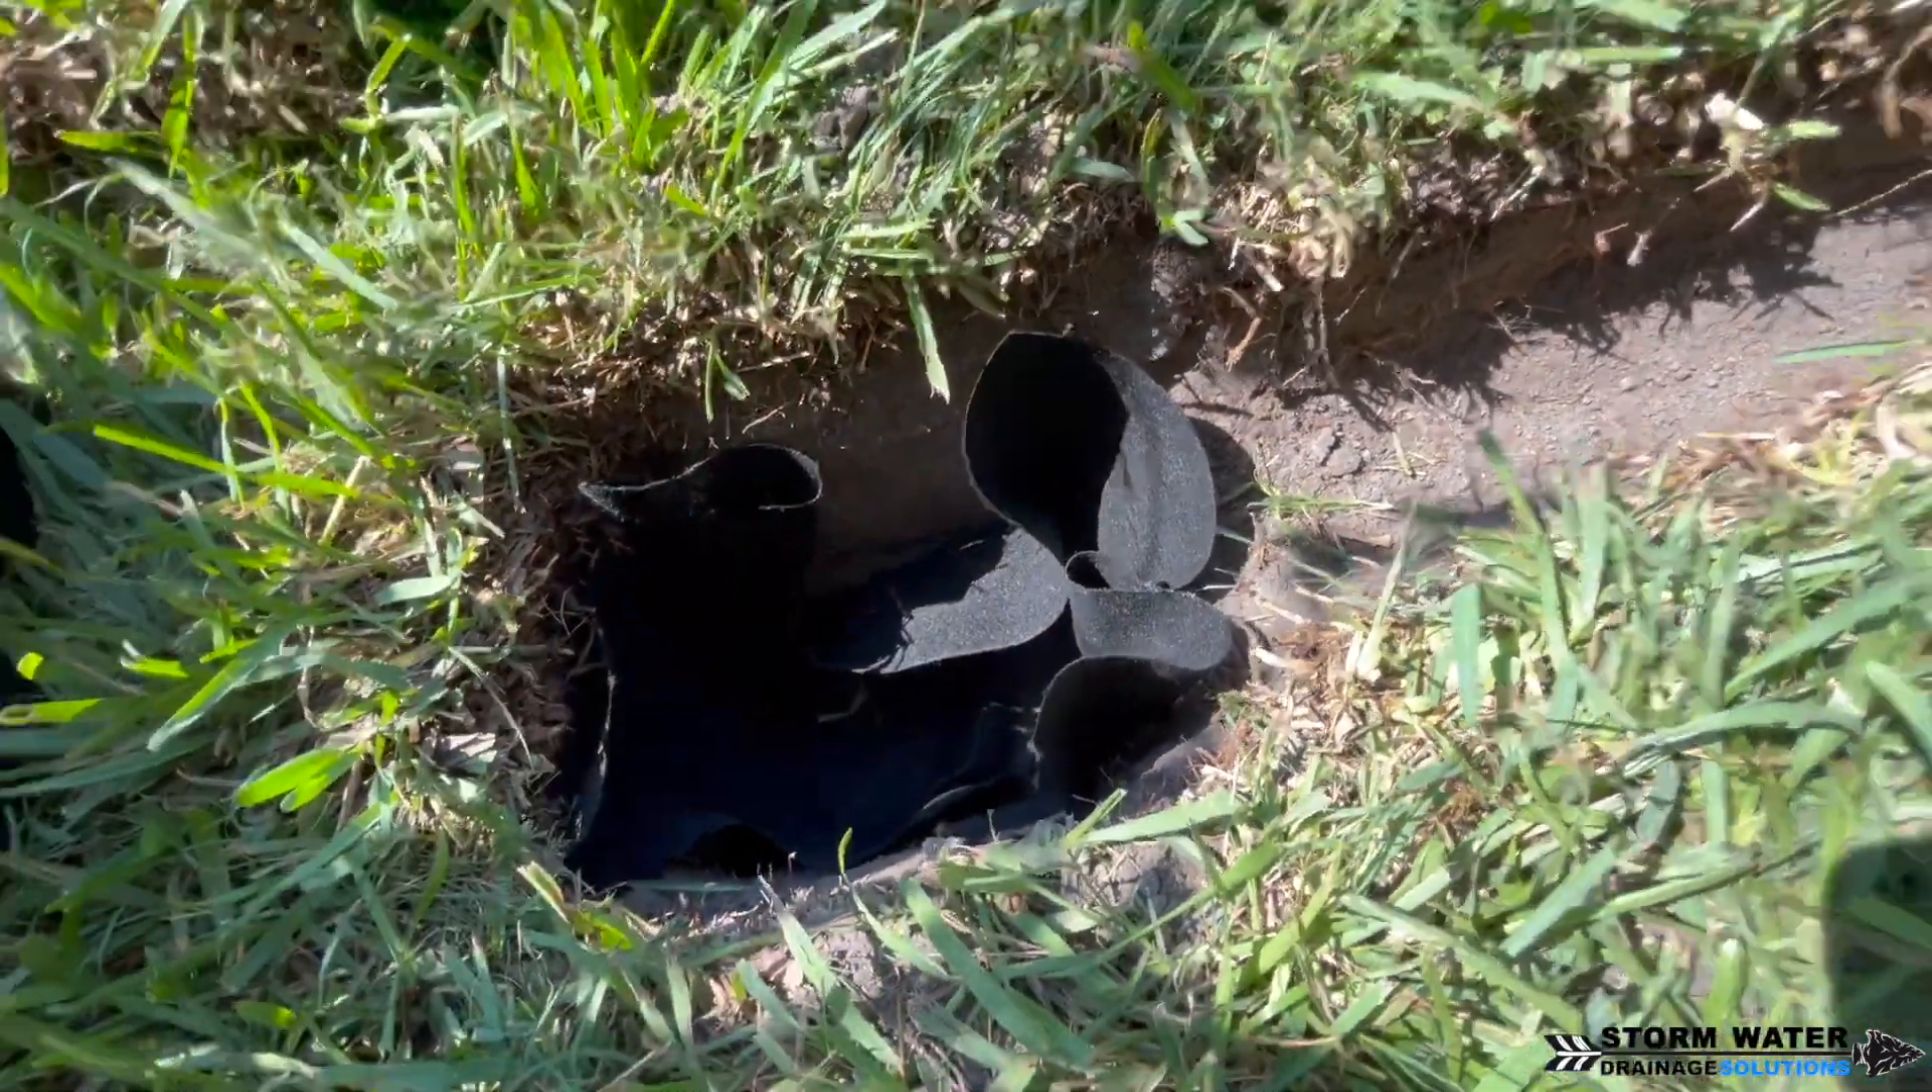We put a geotextile fabric in the ground underneath the catch basin.